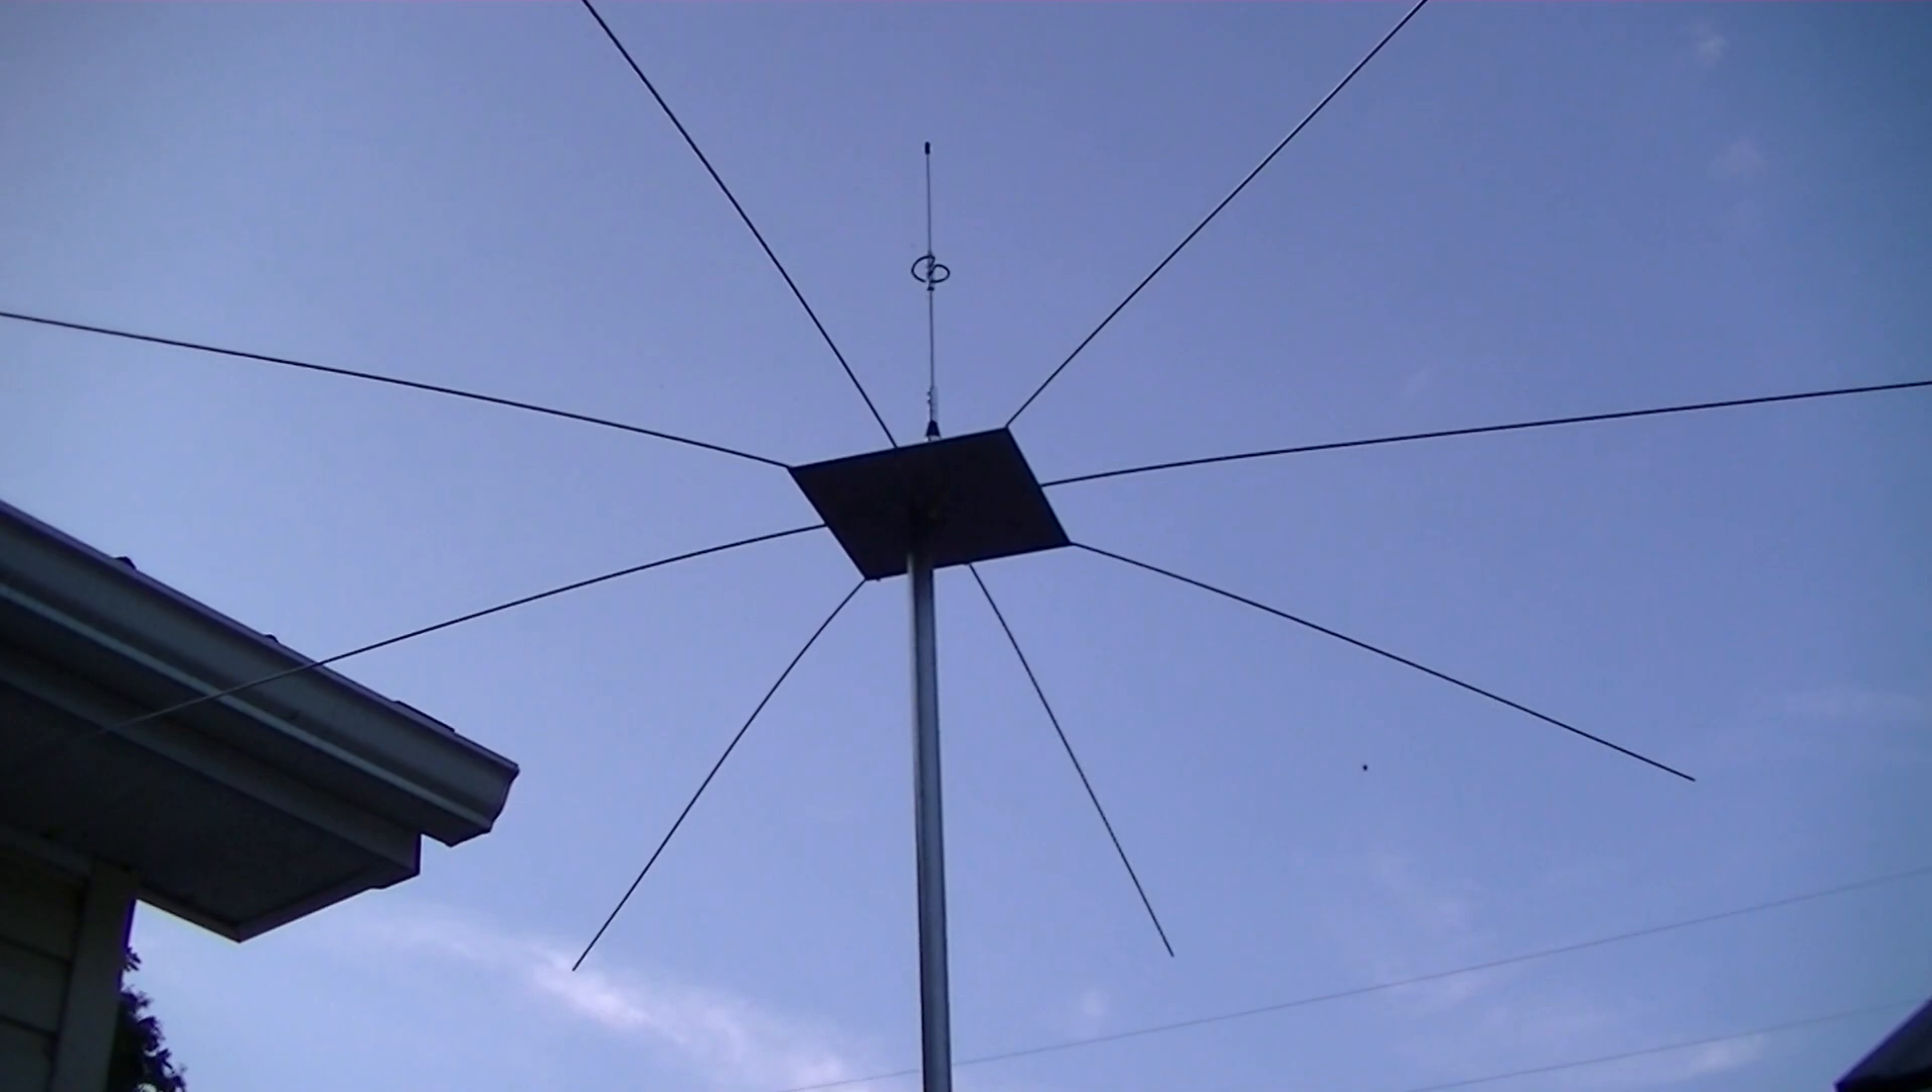Here's the antenna finally mounted on its mast.